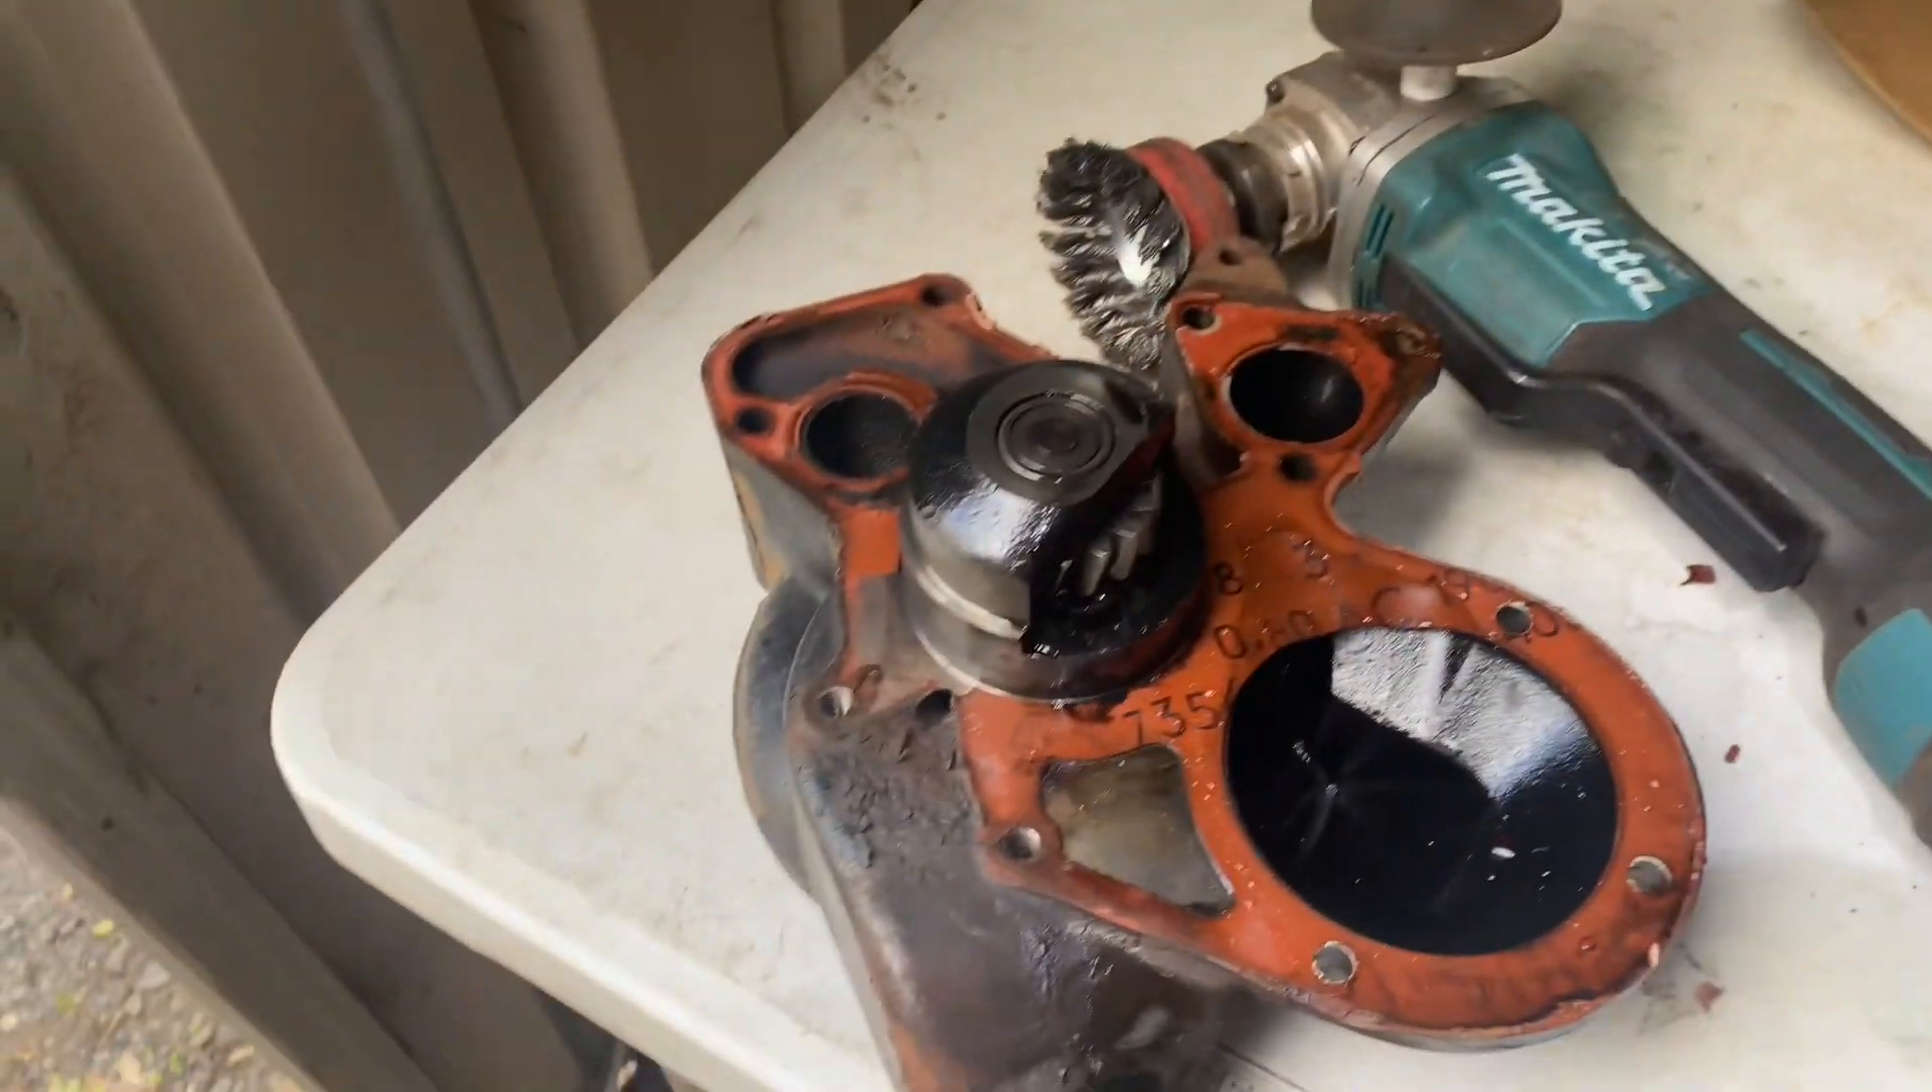There's the water pump she's all off and all seems pretty good.